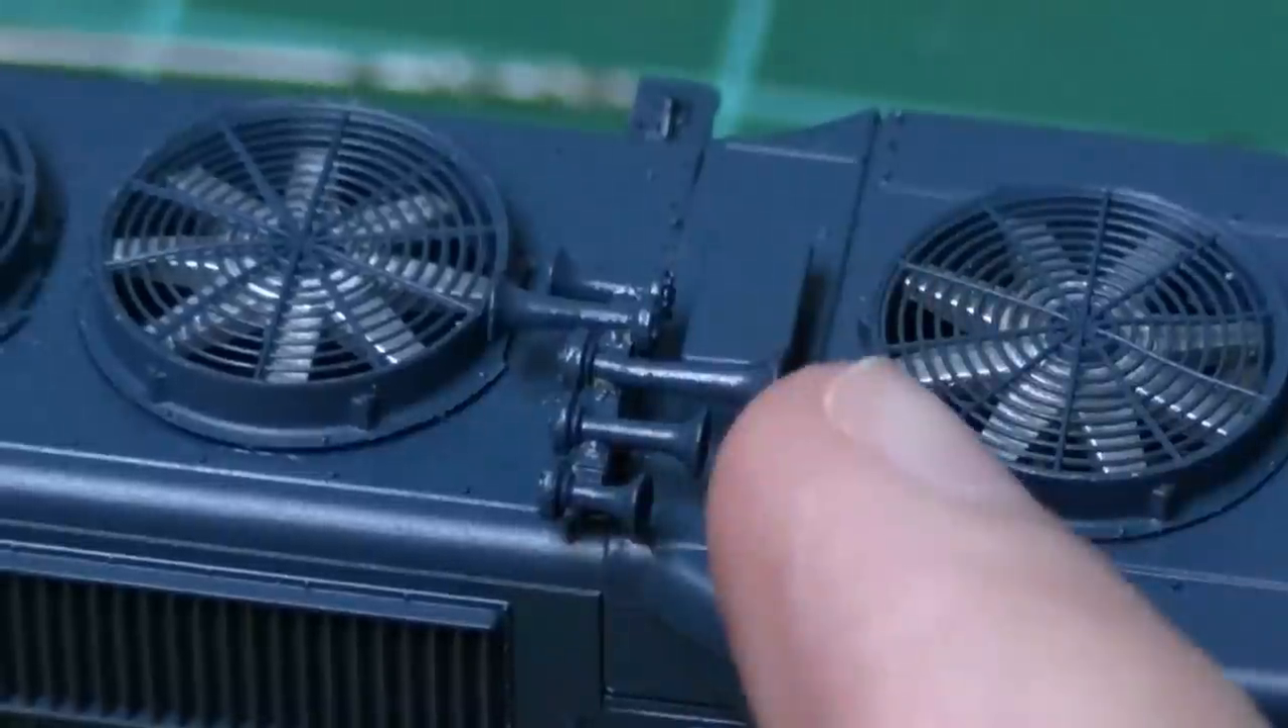And voila, the horn is installed.